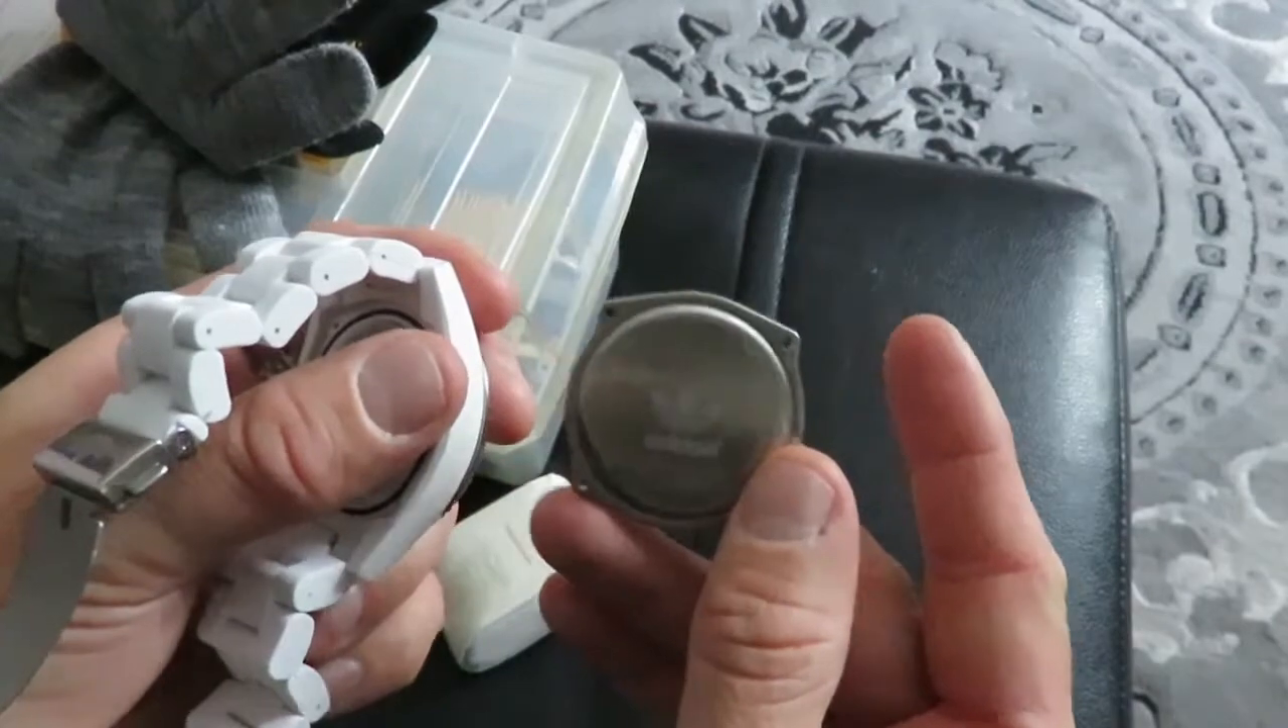All right guys so i finally got the back screwed off of this thing.